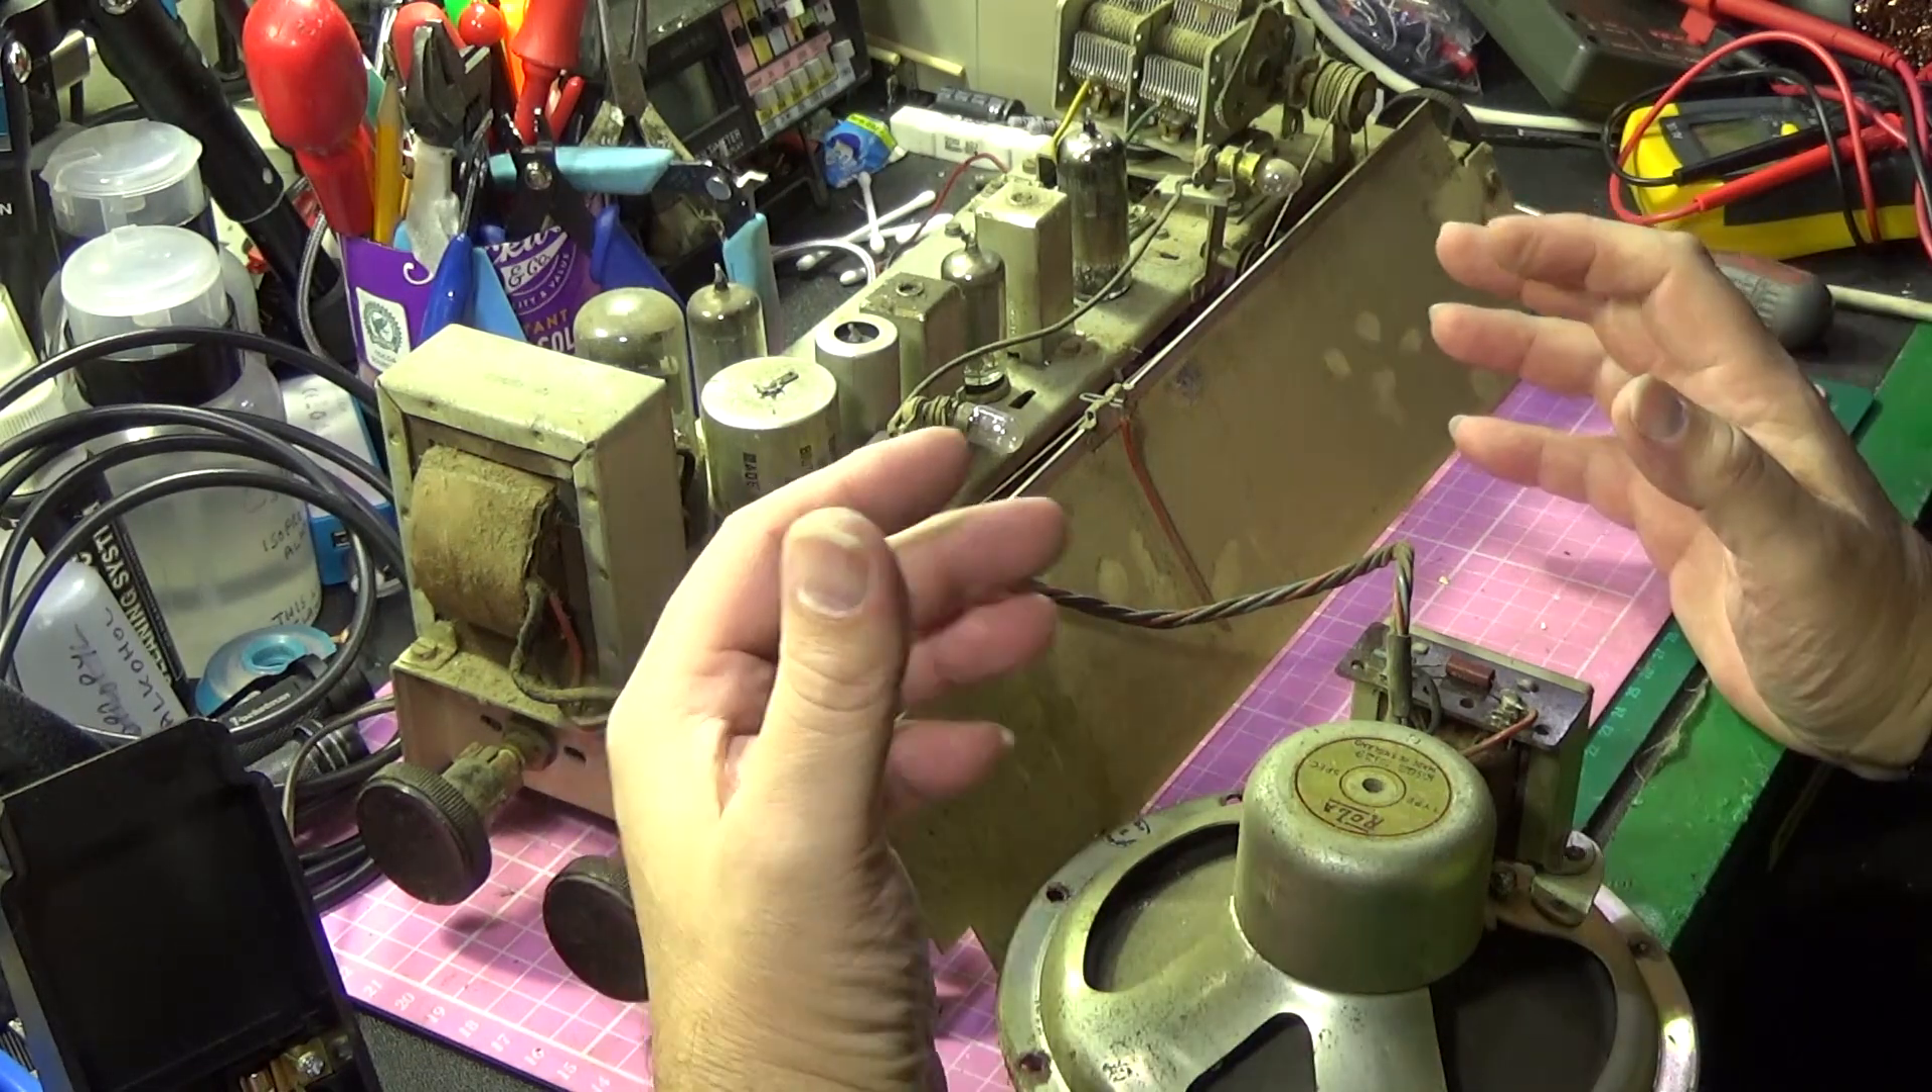Now, I've taken the speaker out as well because it's connected indirectly to the chassis here.